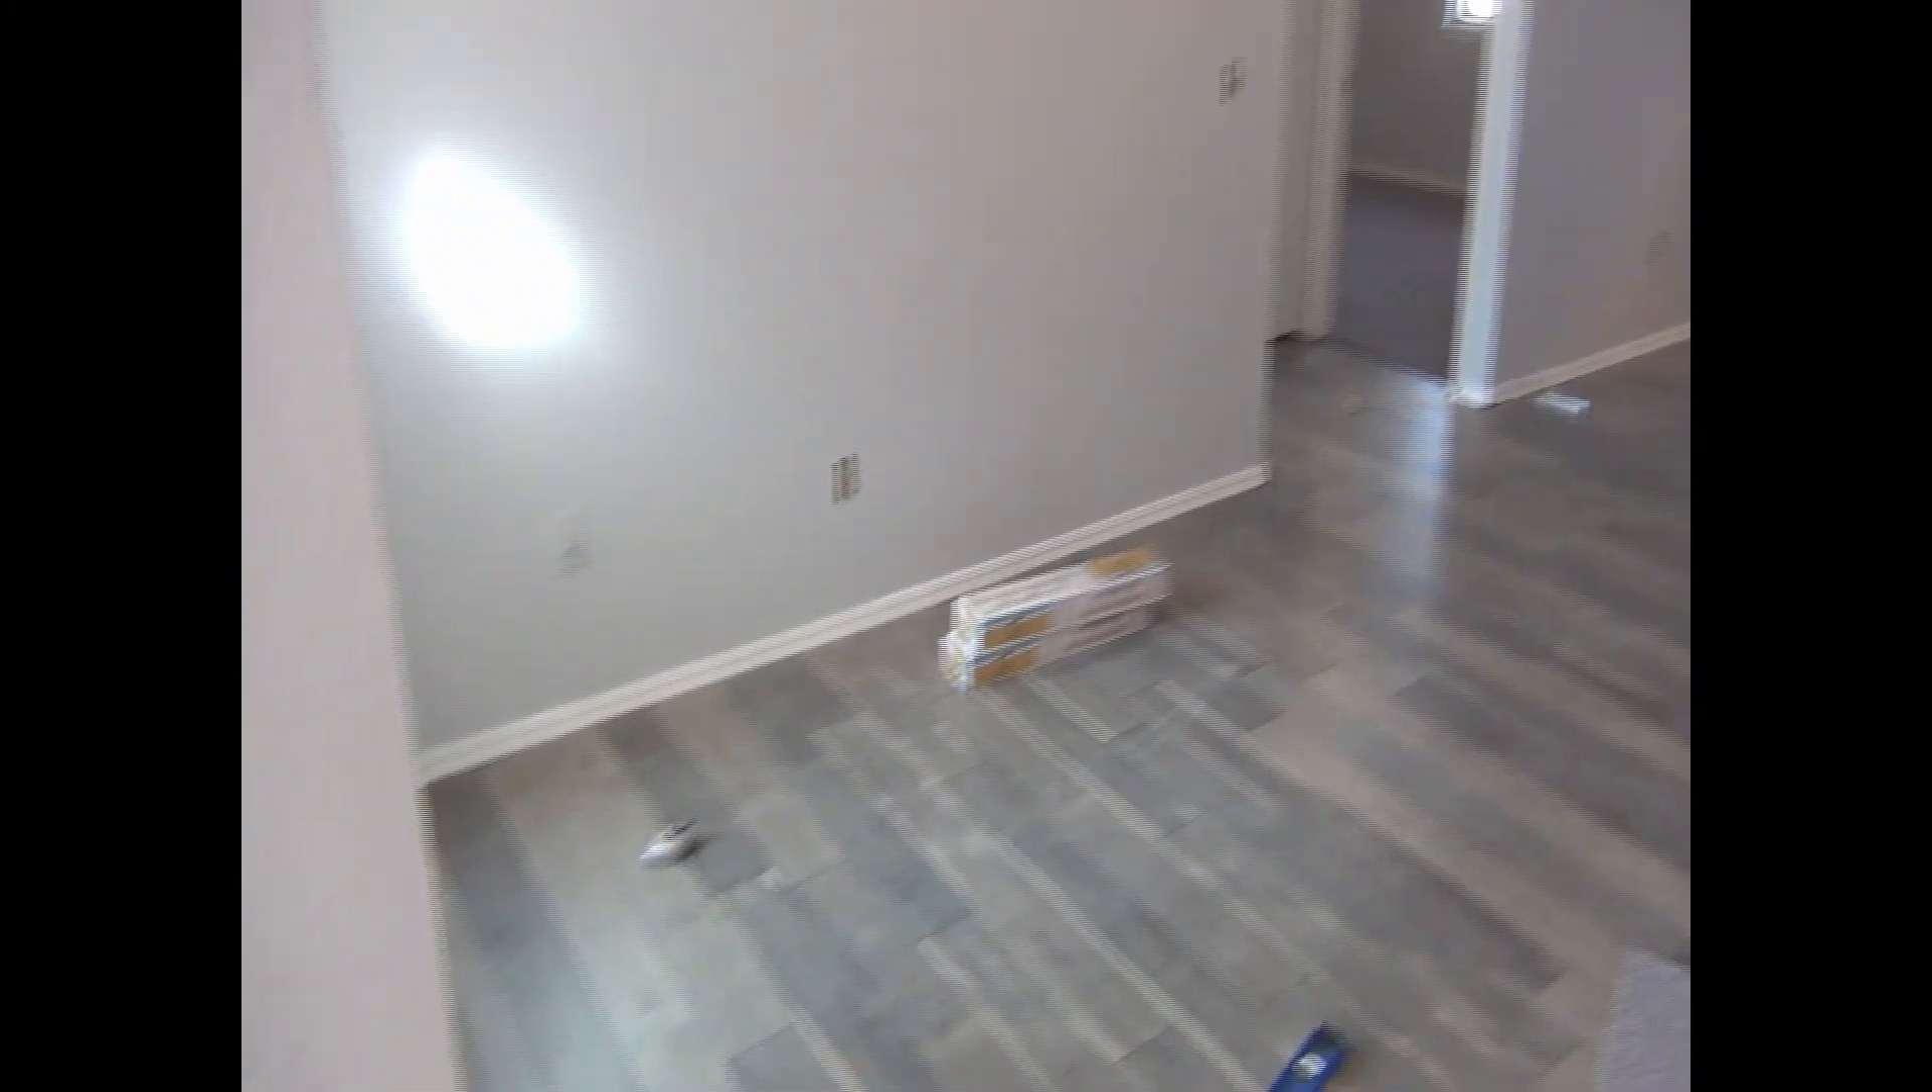I finished up the rest of the laminate throughout the living room and it looks brilliant.